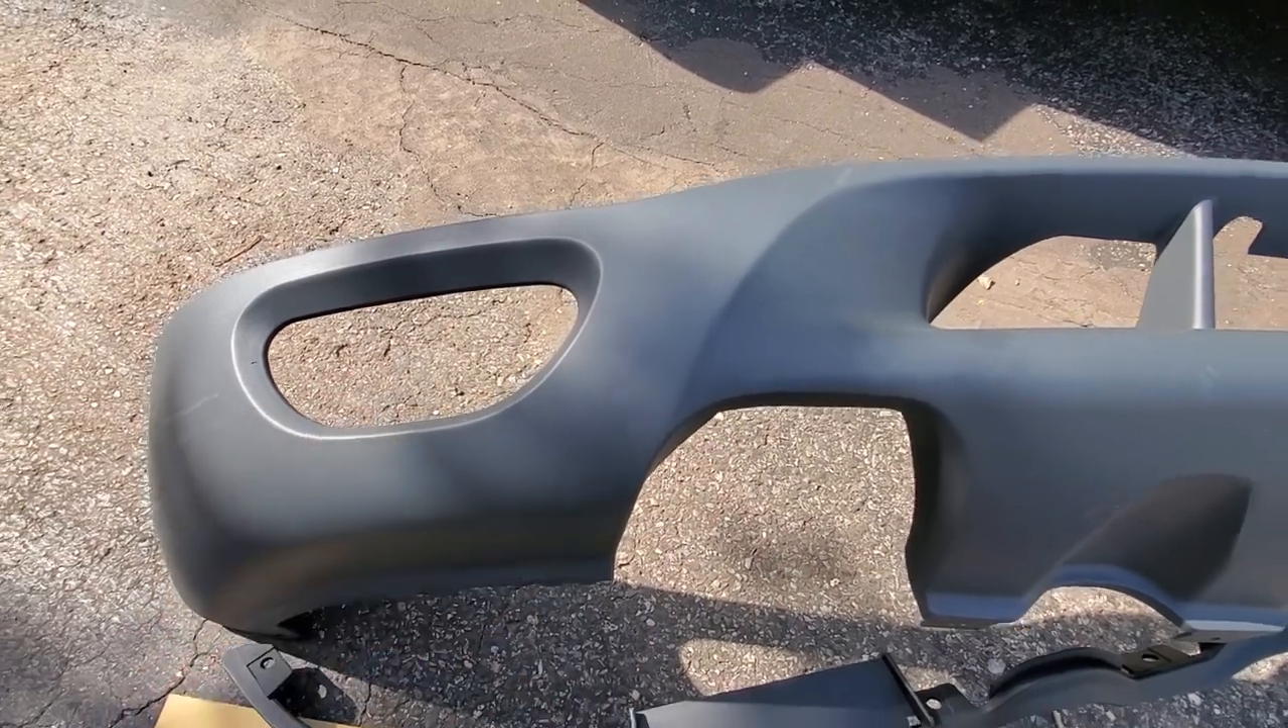Now all we gotta do is put in these fog lights that we also got on the internet.